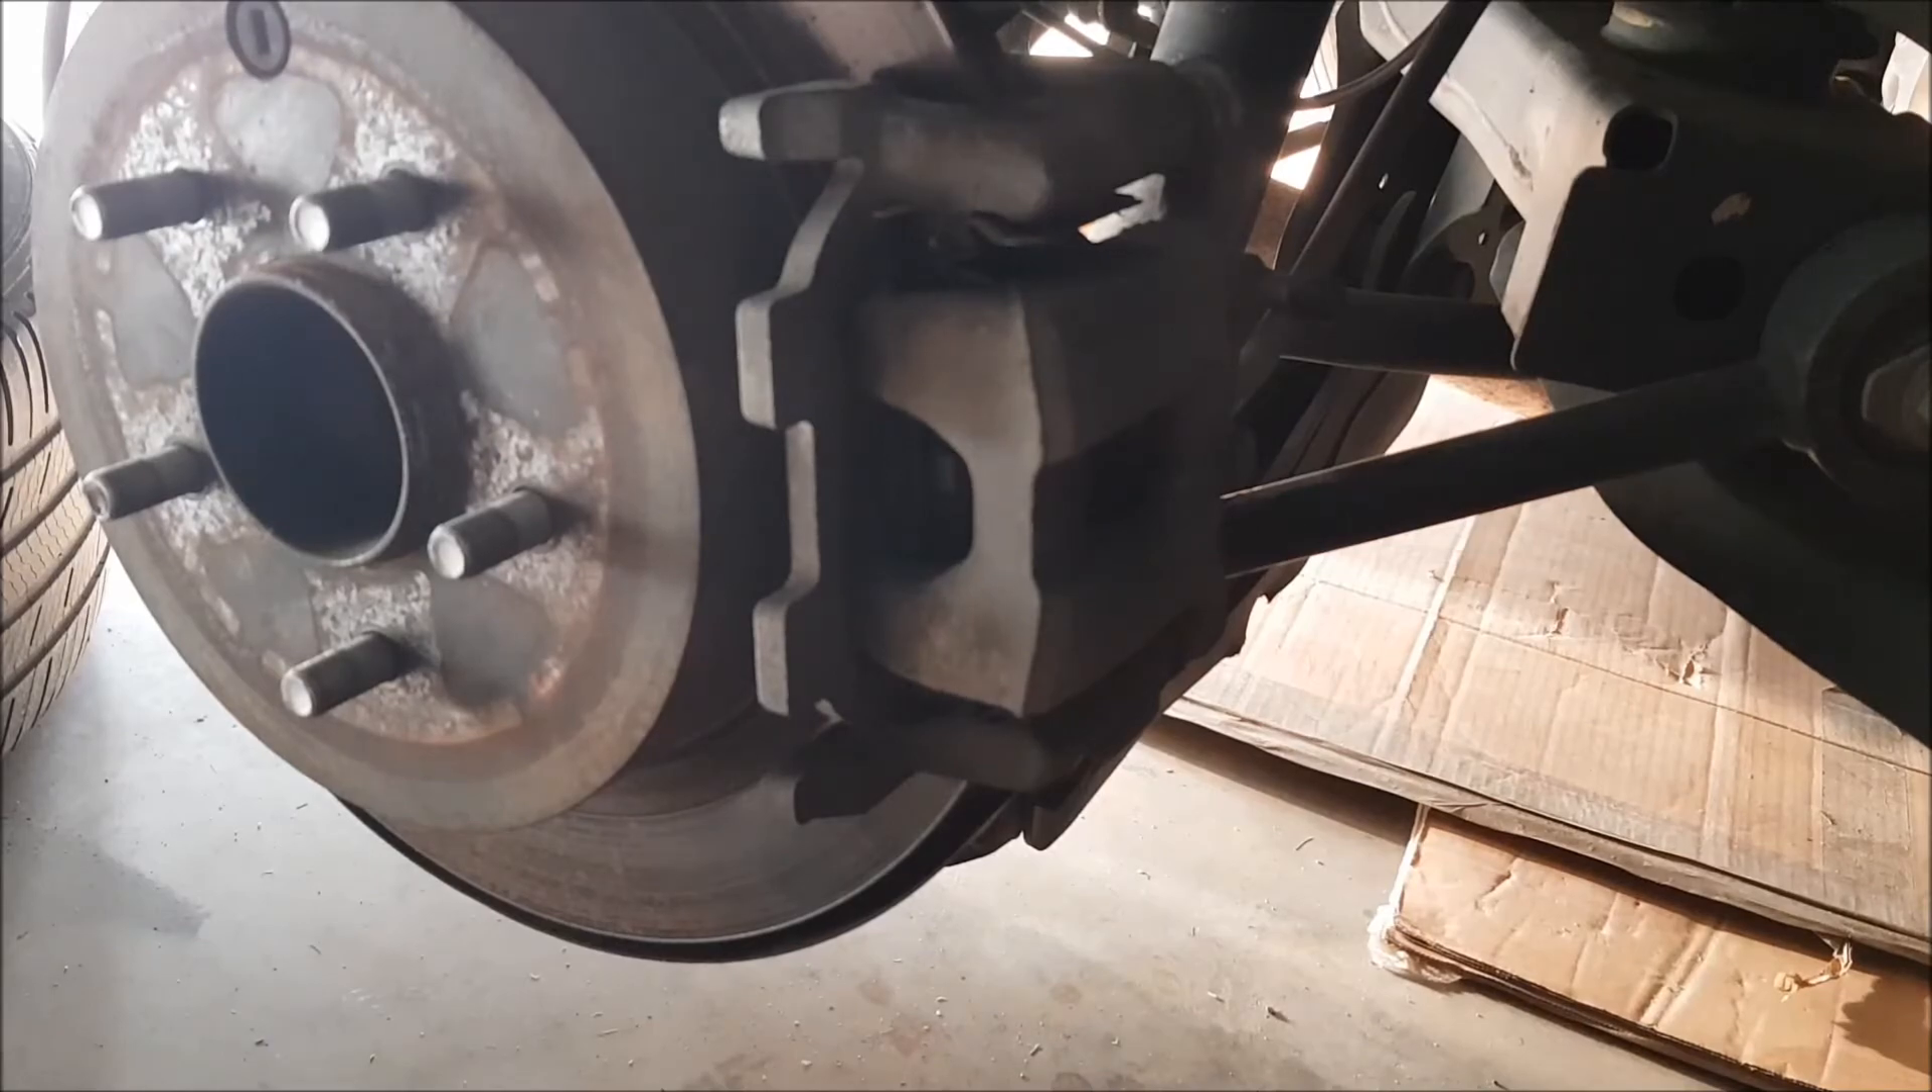We have to put the tire back on and we're done.